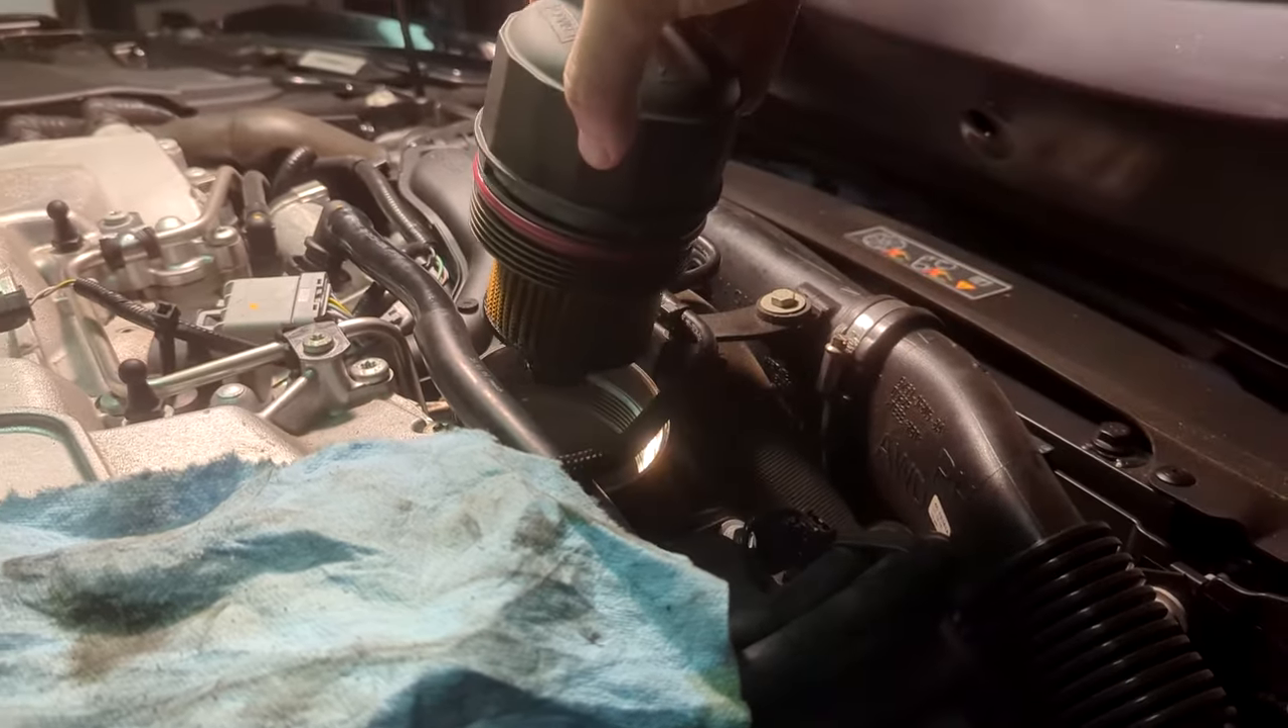But now that we actually got all the oil out, it's been at least 10 minutes so we can take the filter off and here's the old filter.